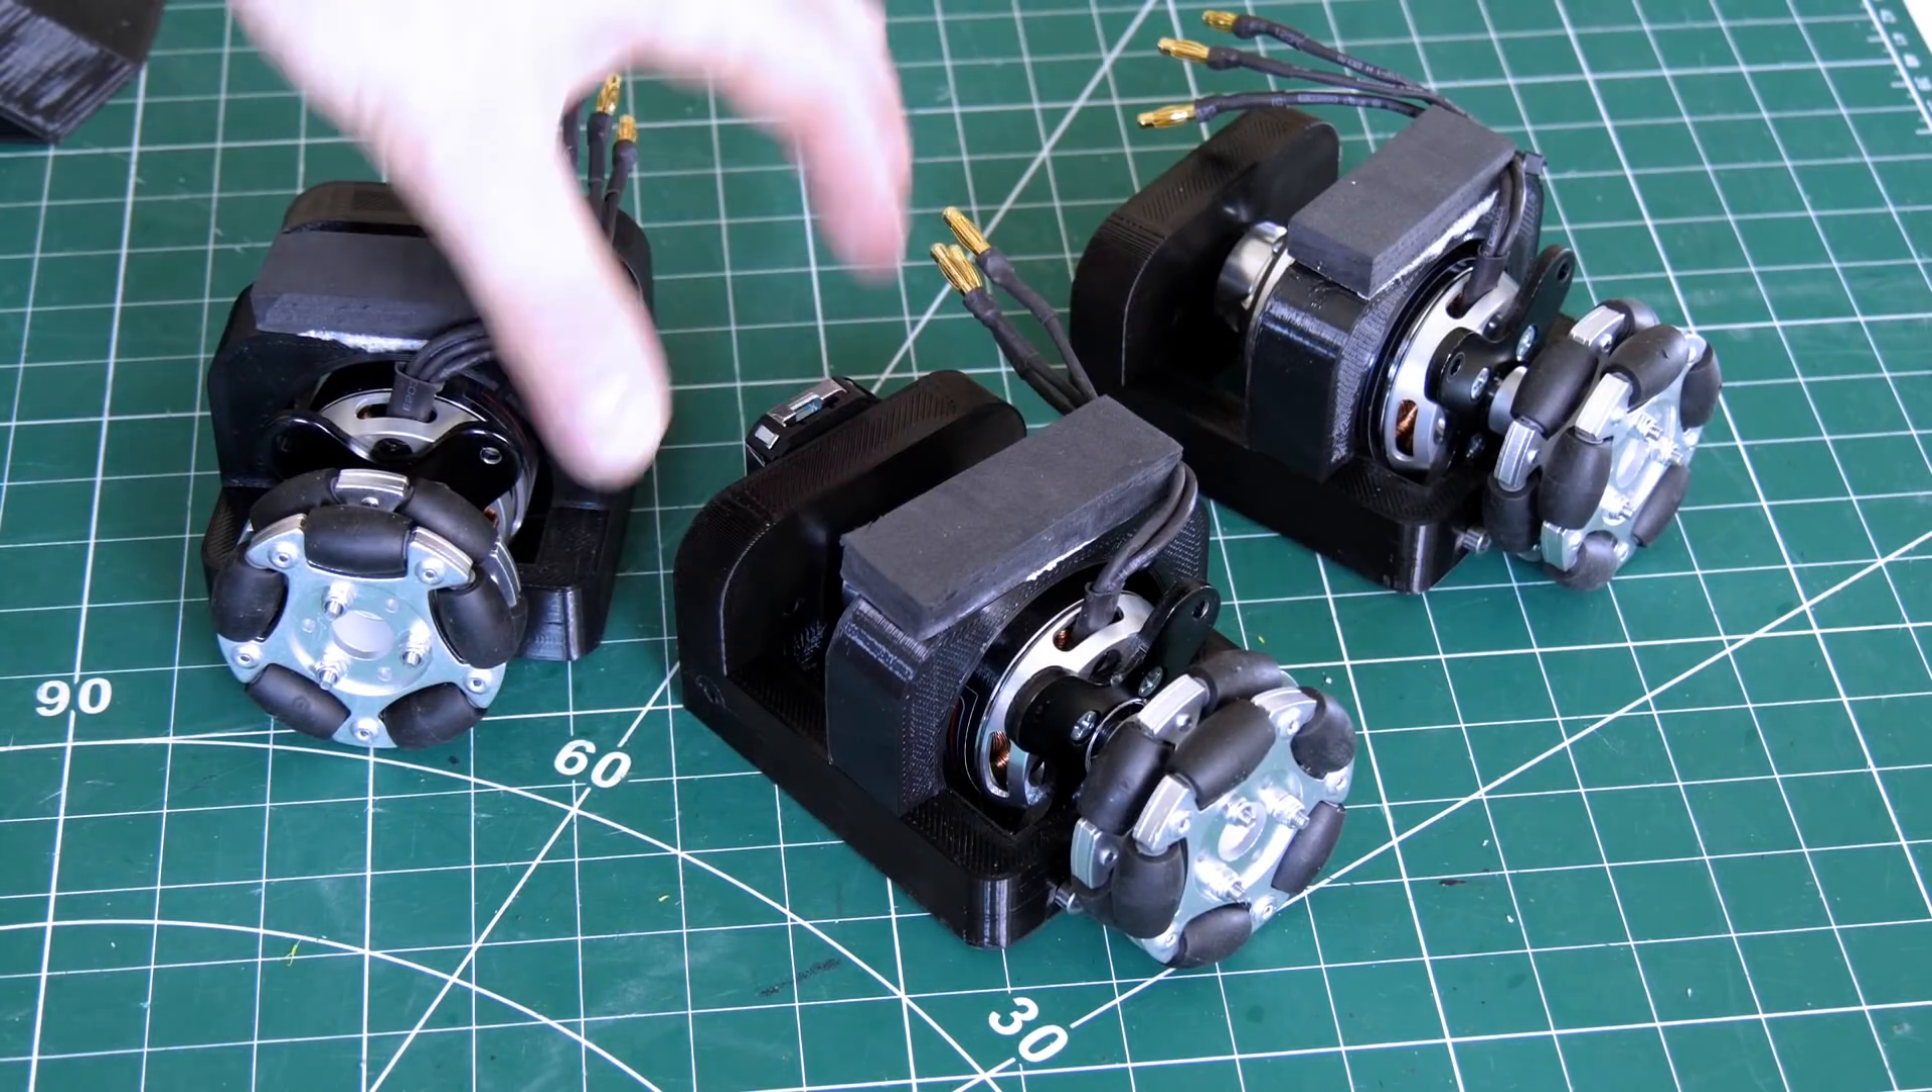So i fitted the motors into their cradles there and each one's got a block of foam on top which is going to act as a cushion for the suspension.